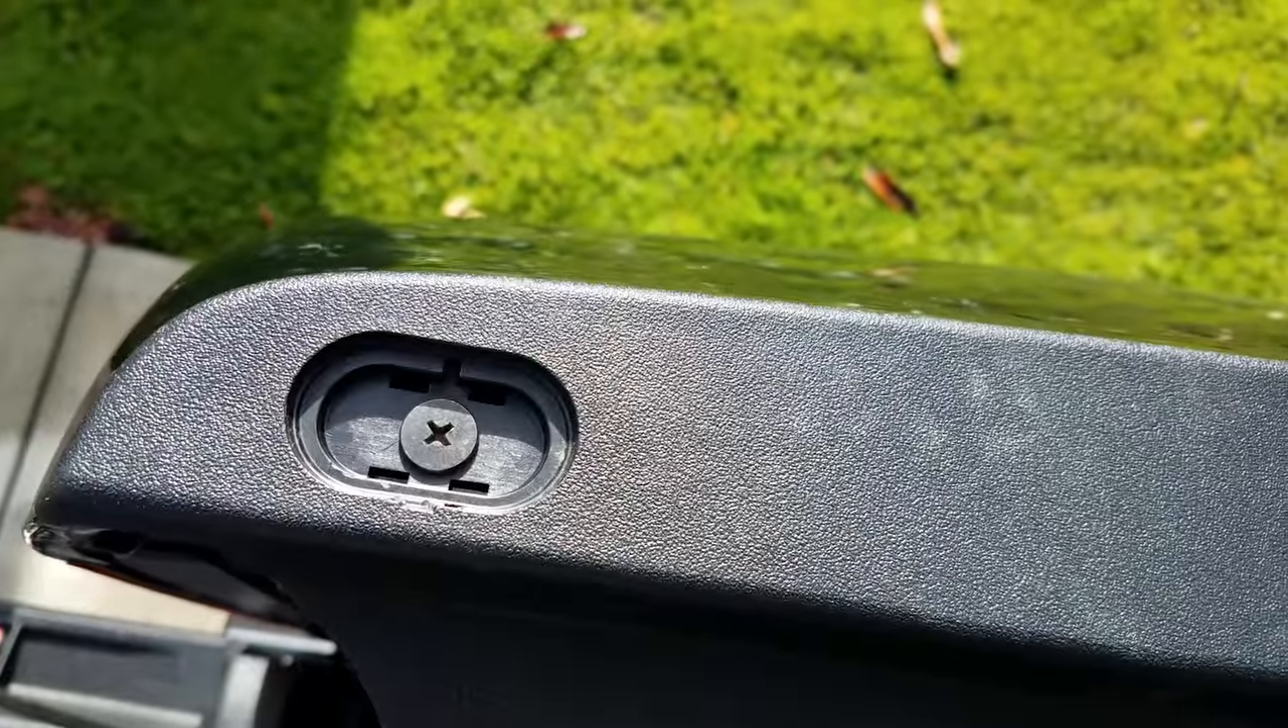So here I just used the flathead screwdriver to remove the cap and there's just this one Phillips head screw that keeps the top panels in place.